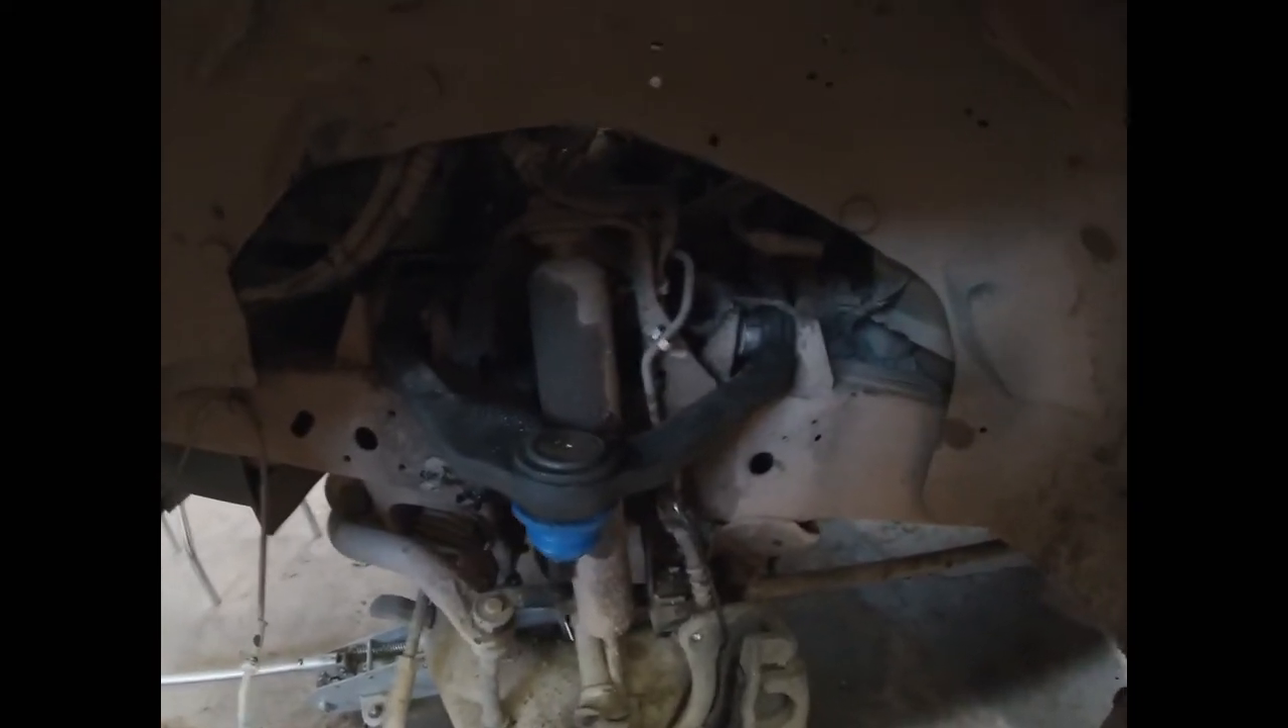So you guys can see, I've got the, uh, new upper control arm all bolted in and ready to go.